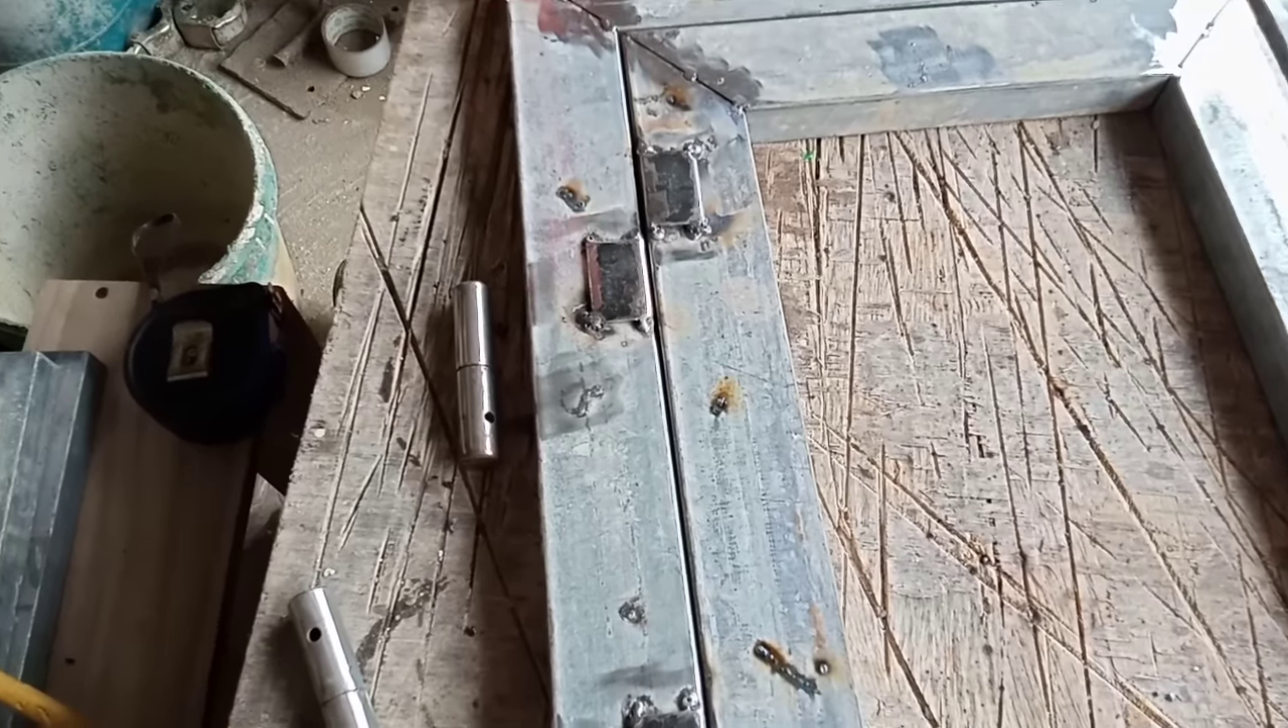So, yung mga bossing, naikapit na po natin yung flat bar na pagpapatungan ng cylindrical hinges mga bossing.